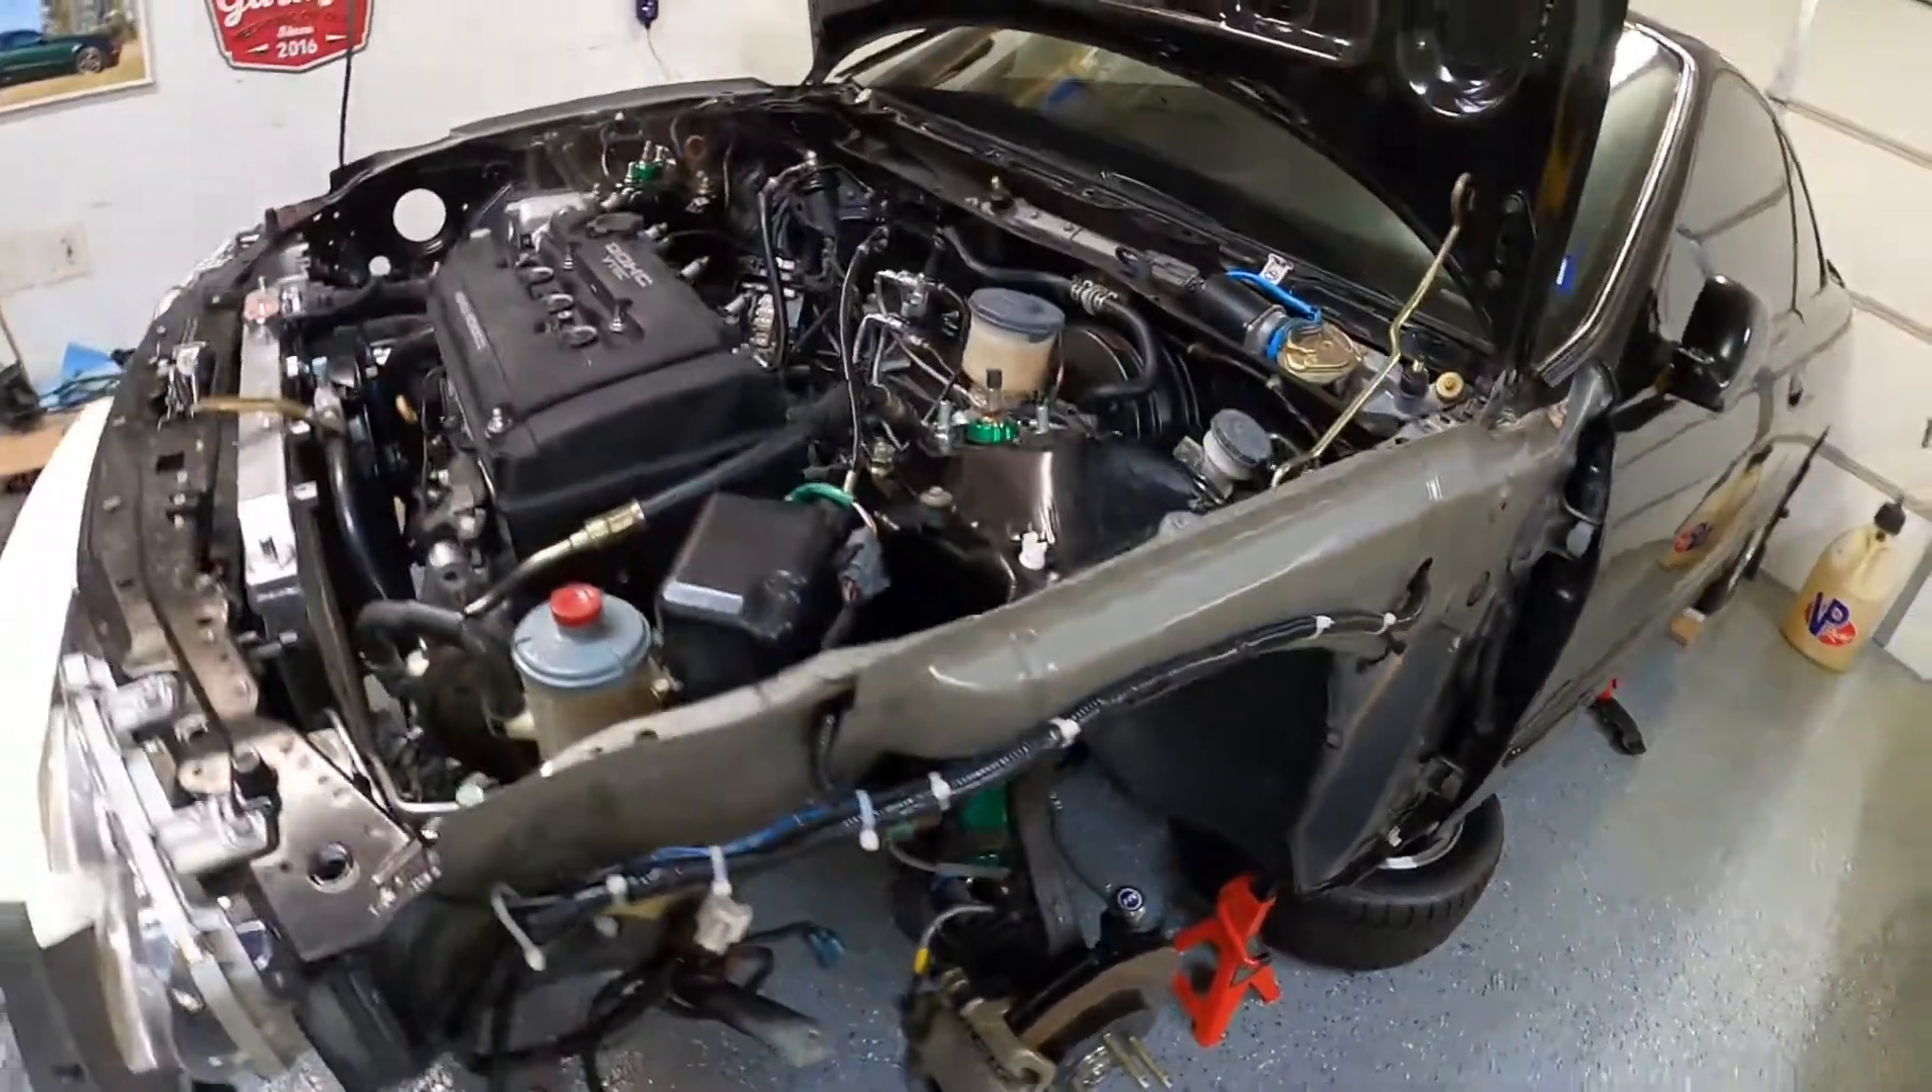So also yeah as you can see I have the front bumper off and the fenders.